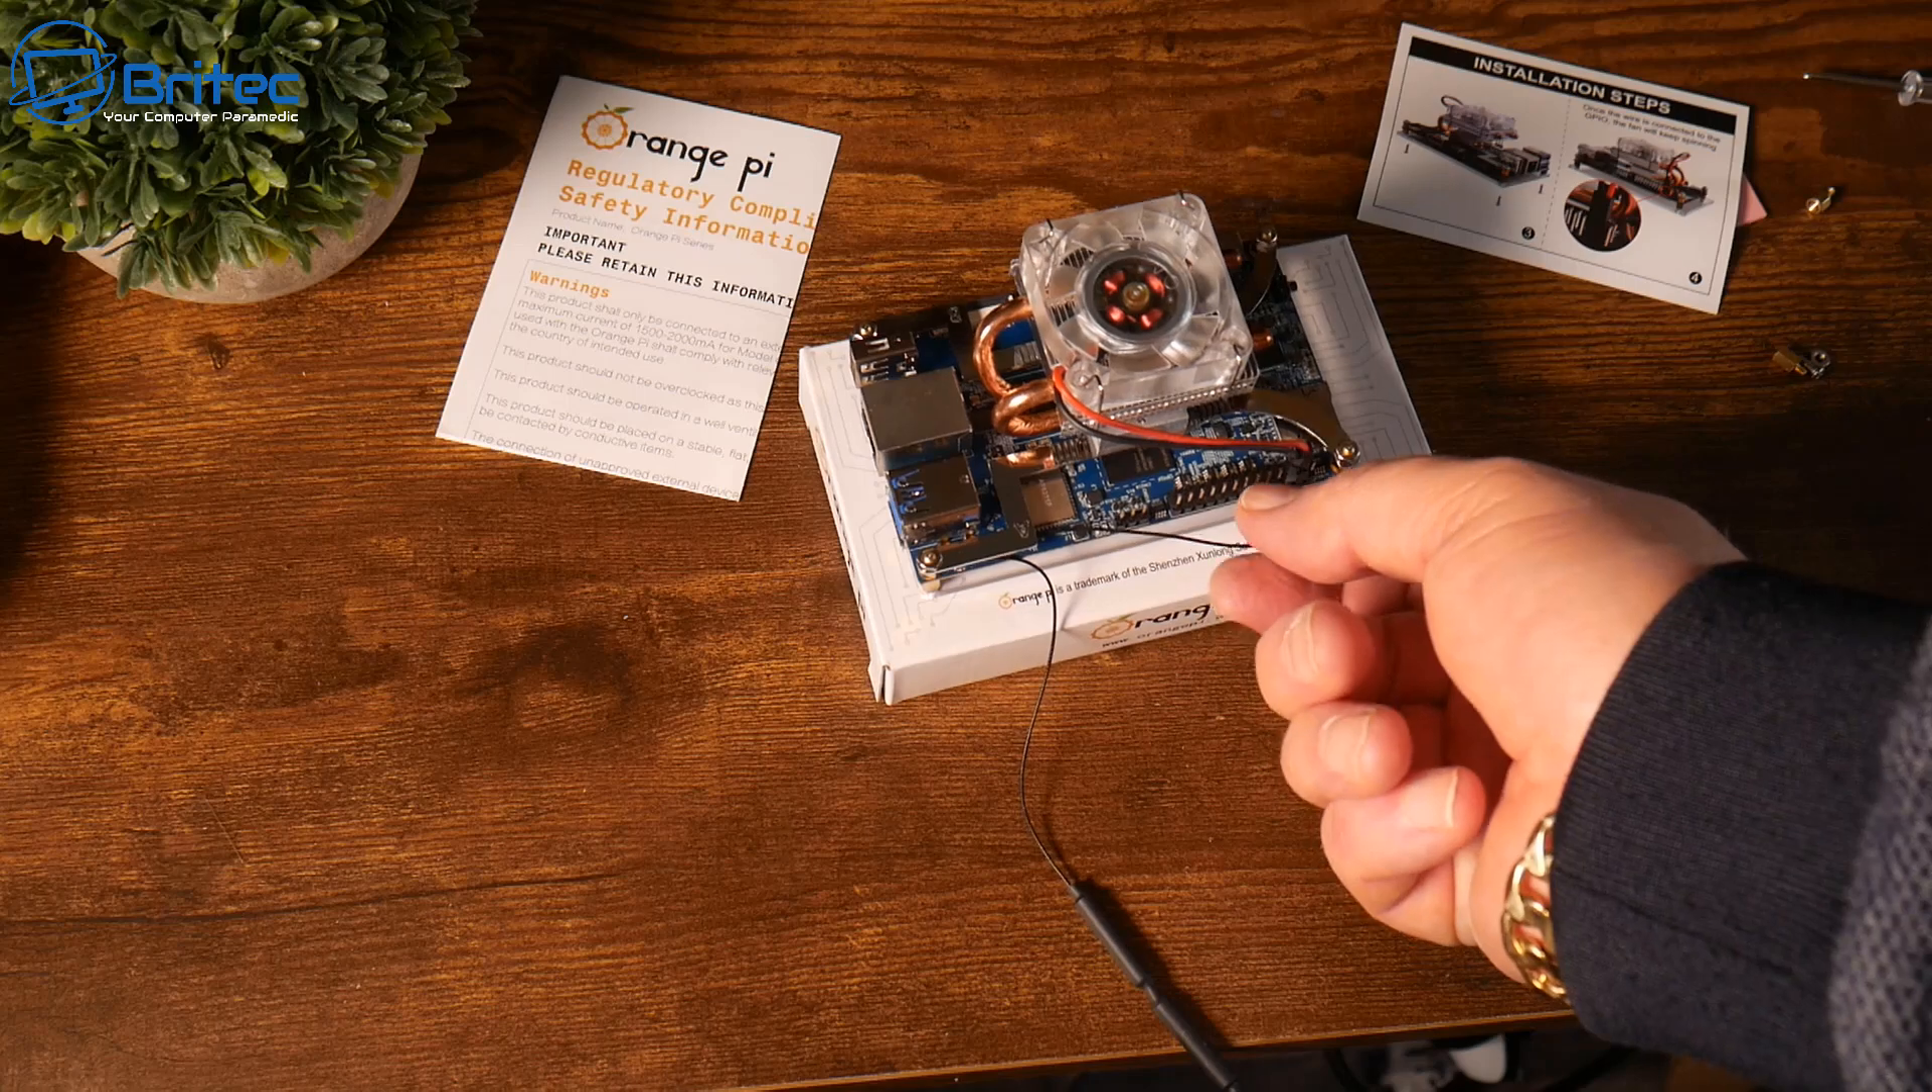But hey that's now done and we've now got our cooler on our Orange Pi 5B.